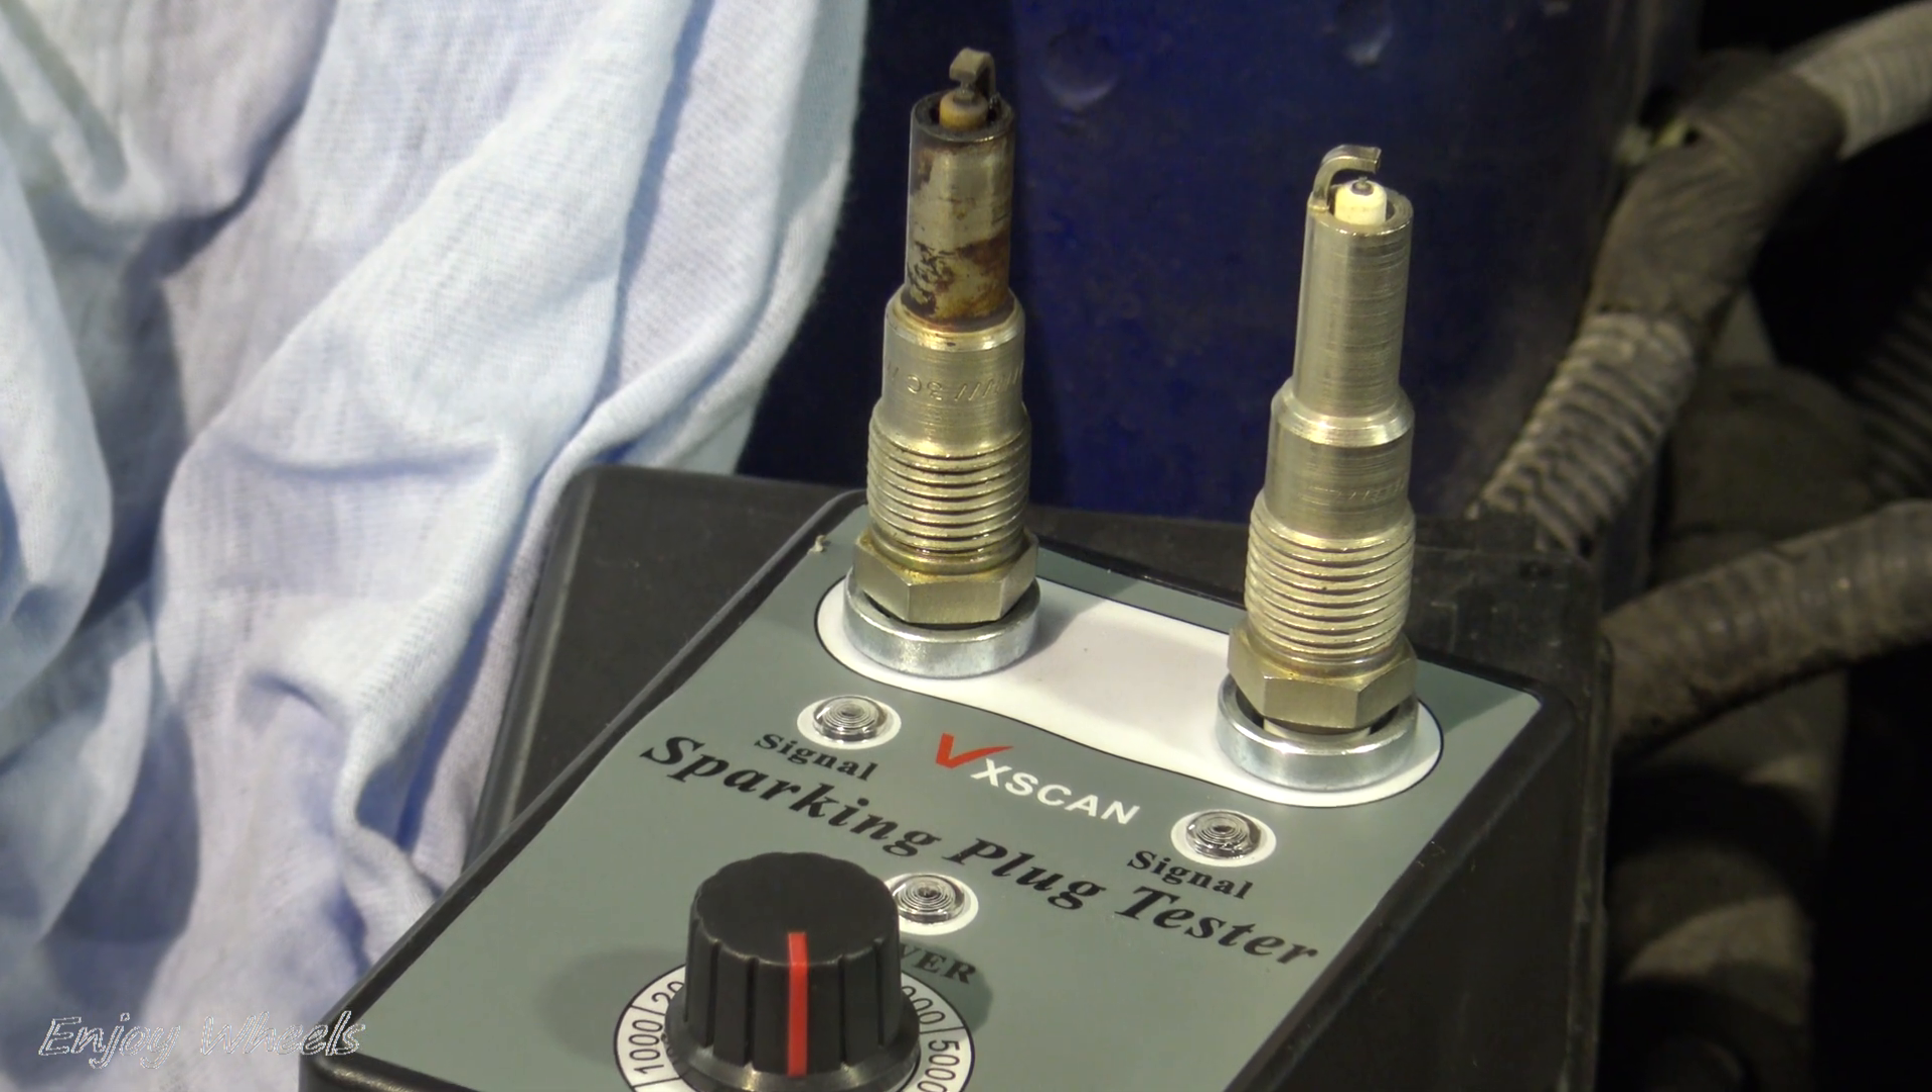So I put a new spark plug on the right and the one I have just removed on the left.